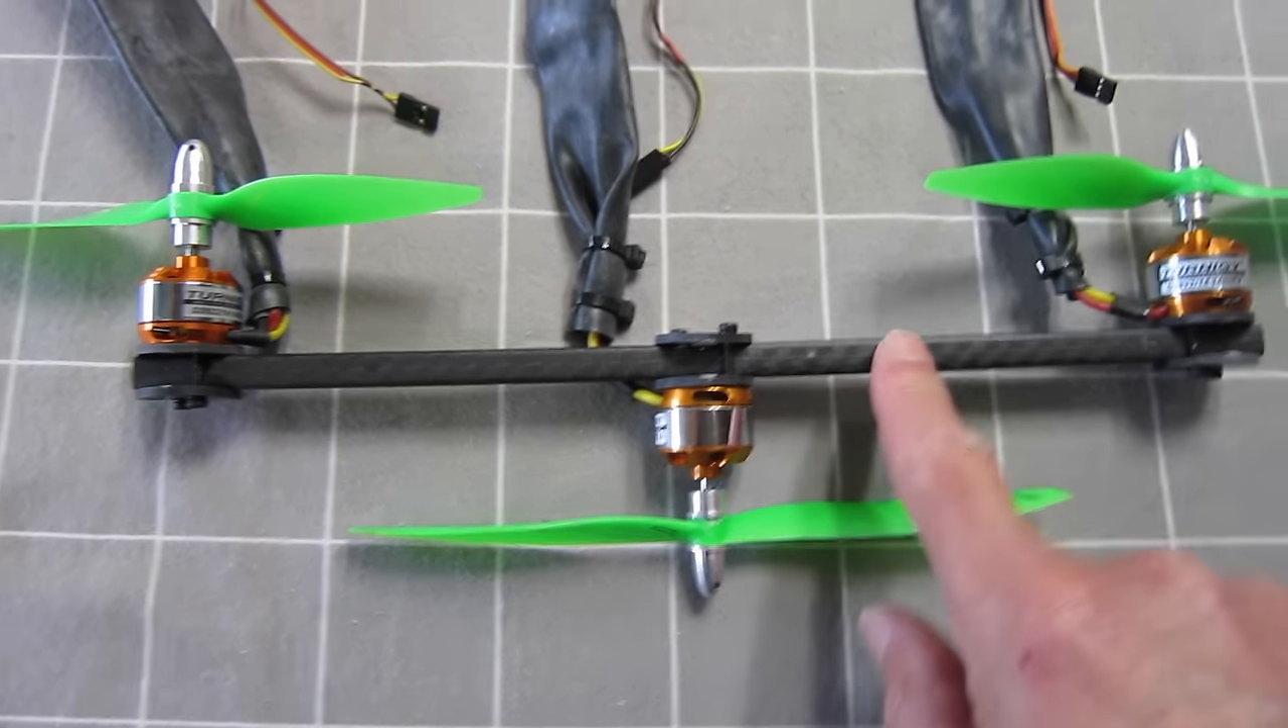Here are my three motors clamped onto the carbon fiber square bar.